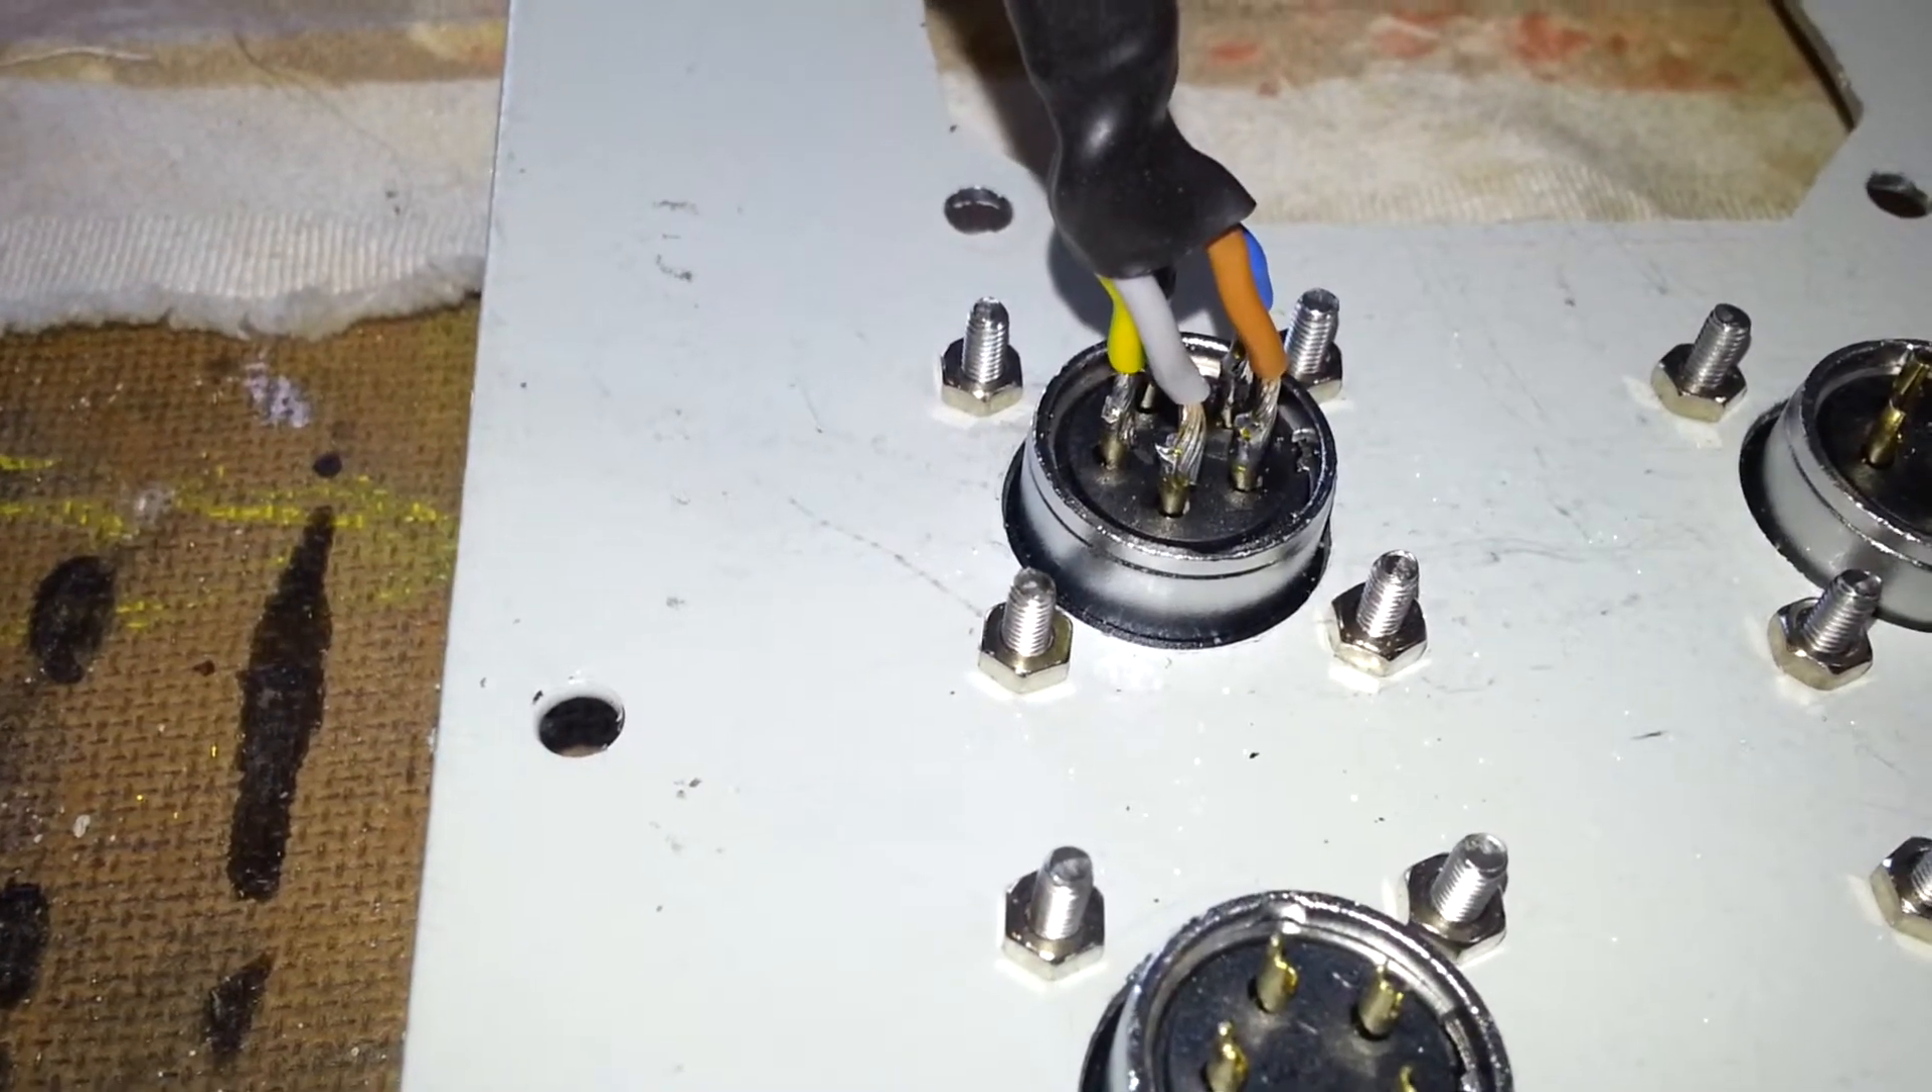Right, so to spare my blushes, I didn't show you the soldering, but I've got my first cable connected.